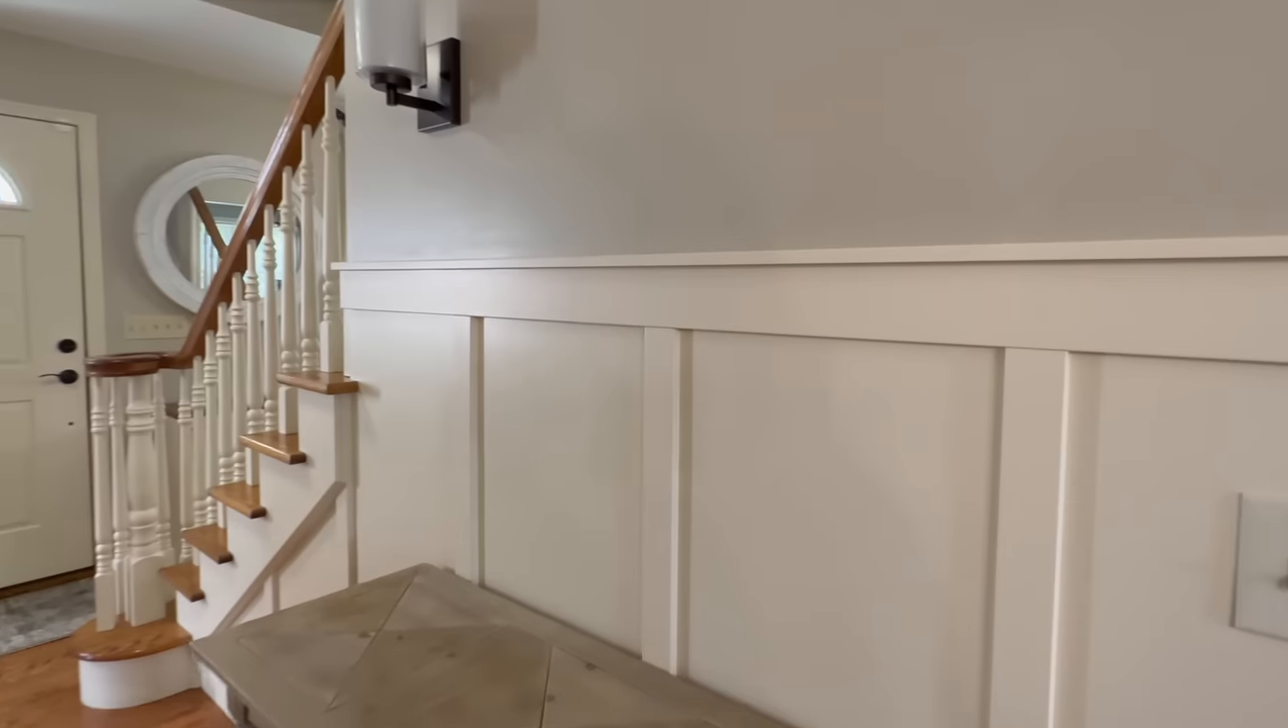As you see we have a little overhang on the molding that sits on top of the board and batten.